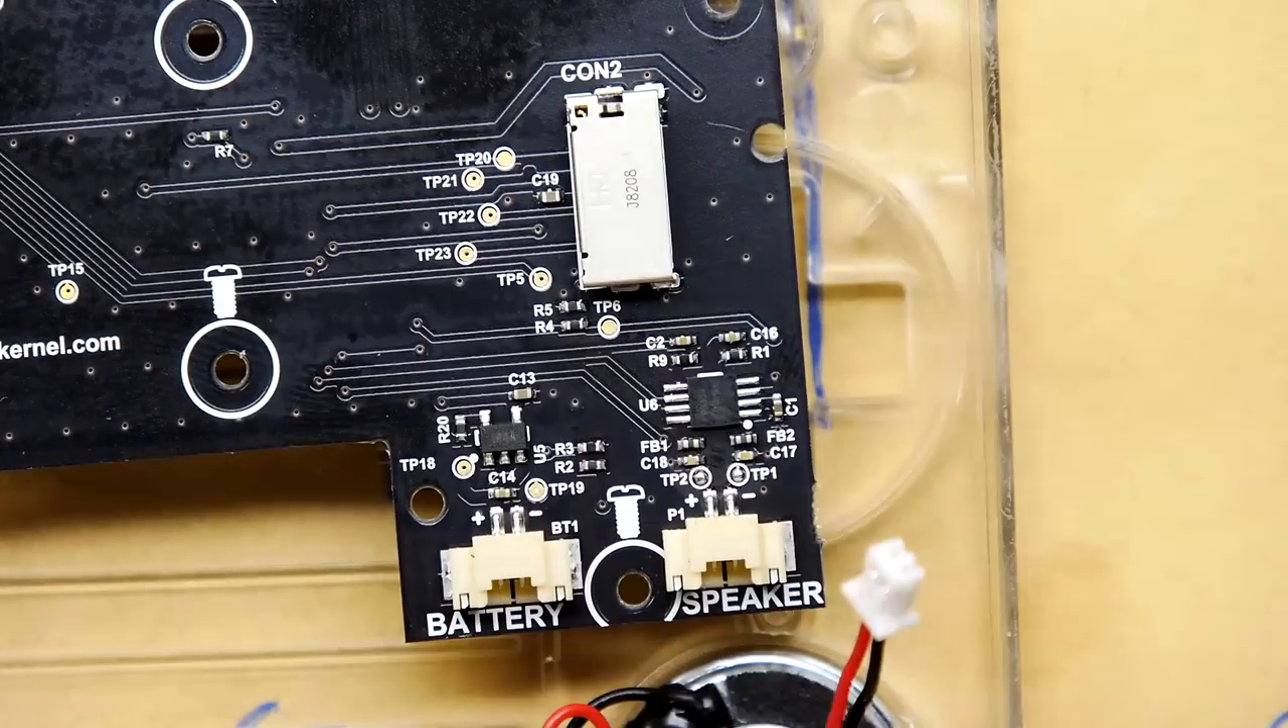You can see I've disconnected my speaker.